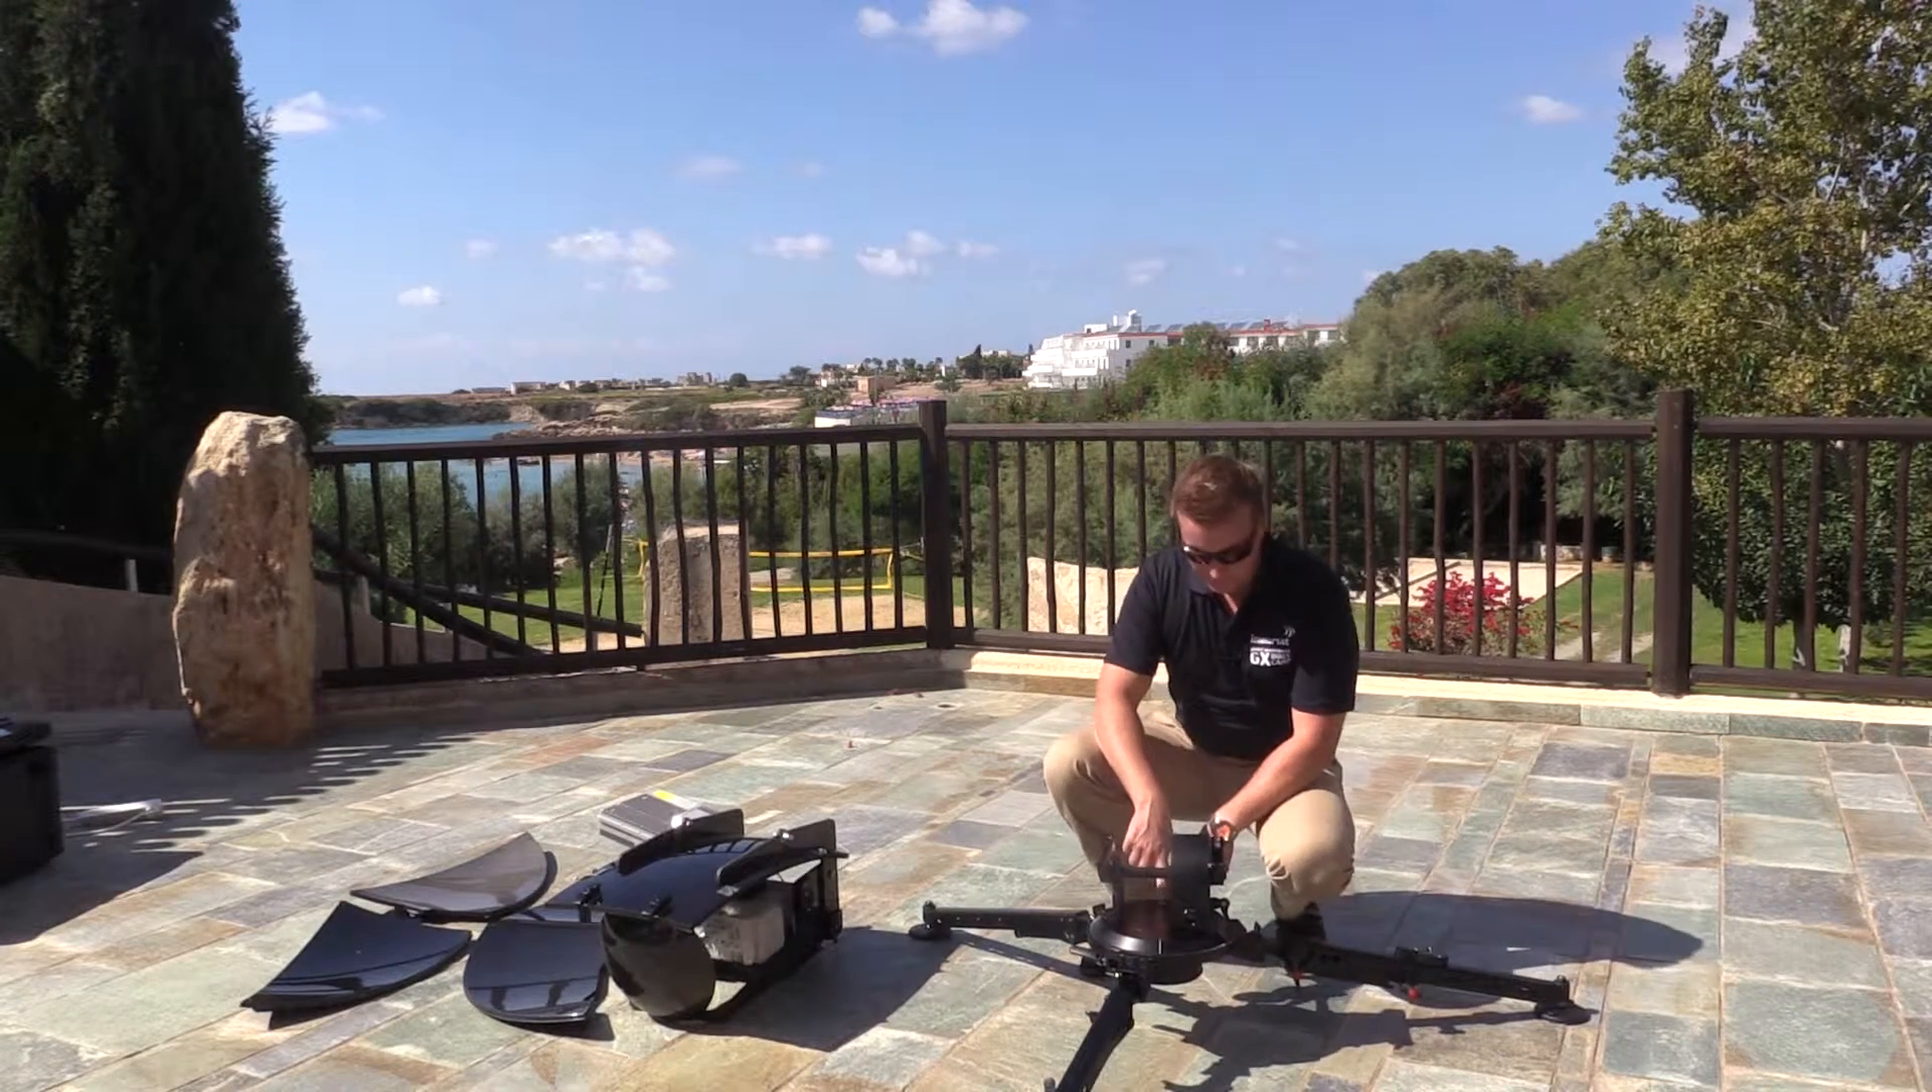Okay, so the tripod is now assembled.